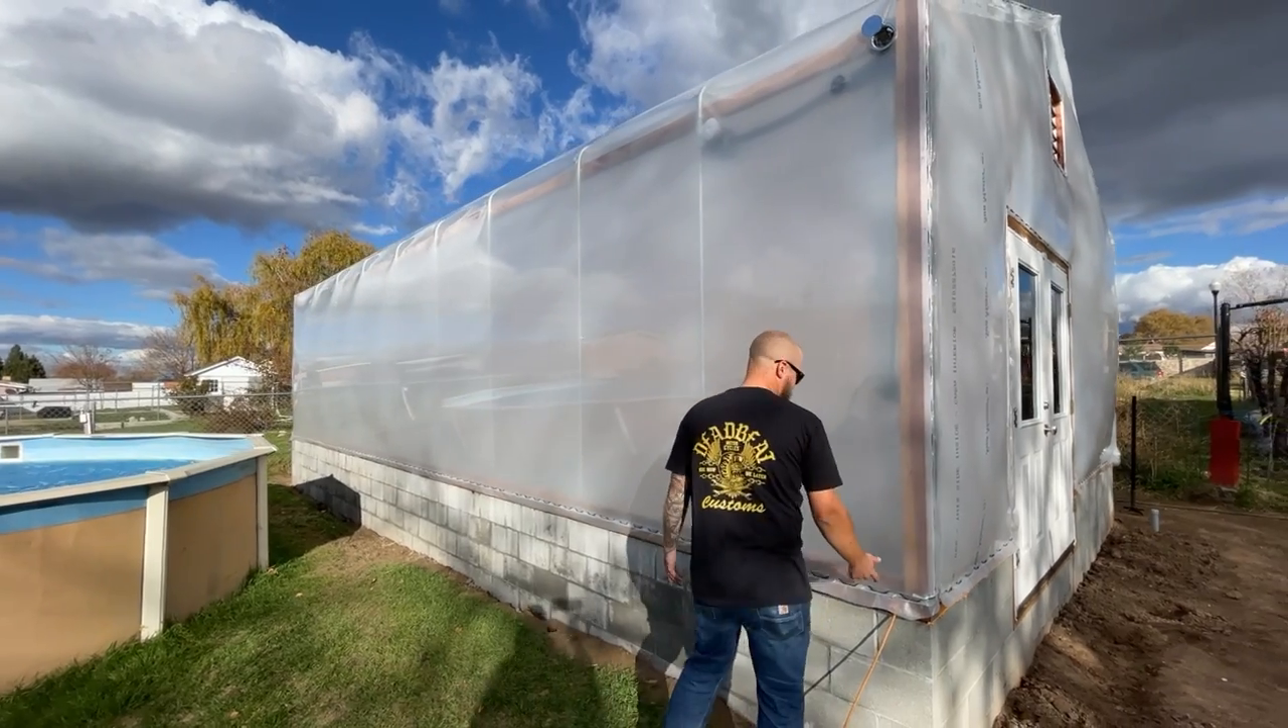We set up this little block wall here.